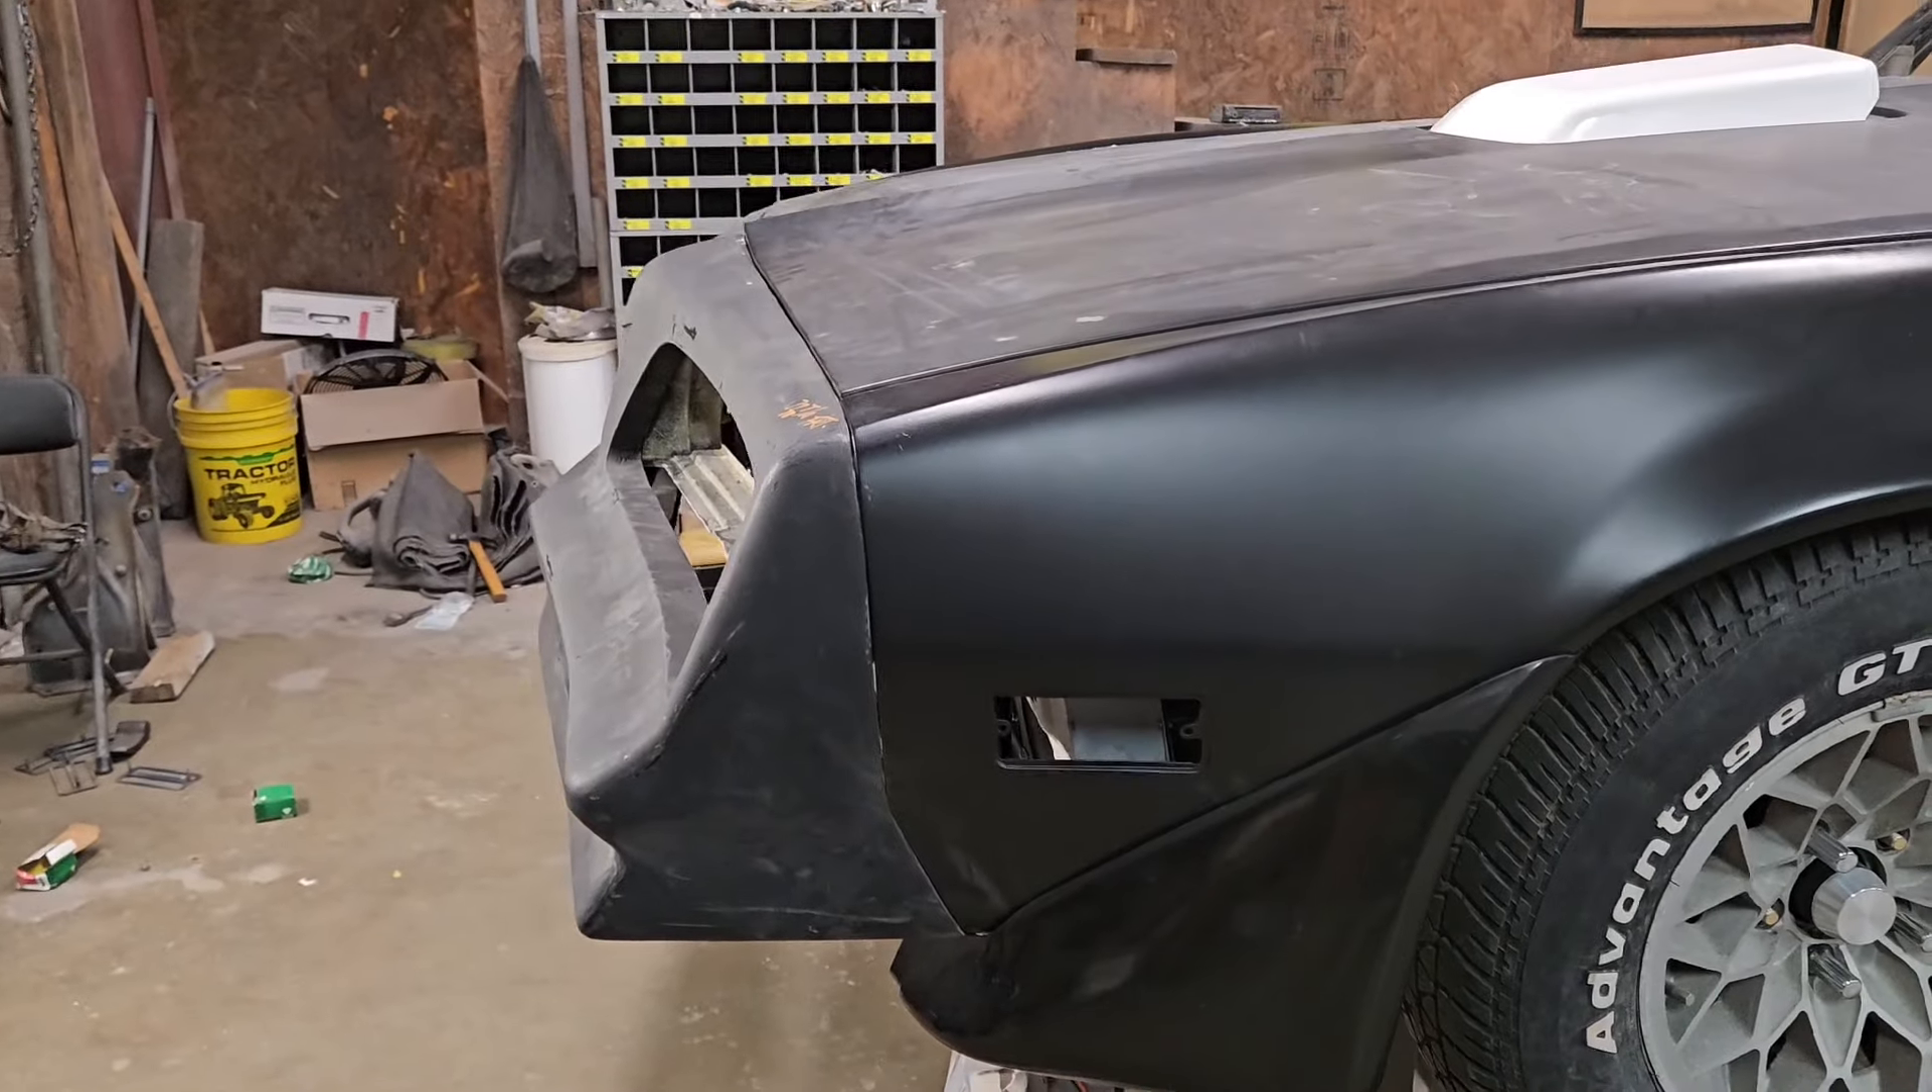One of the things here that we did, we went ahead and mounted up our front bumper. And as you can see there, it fits pretty good.